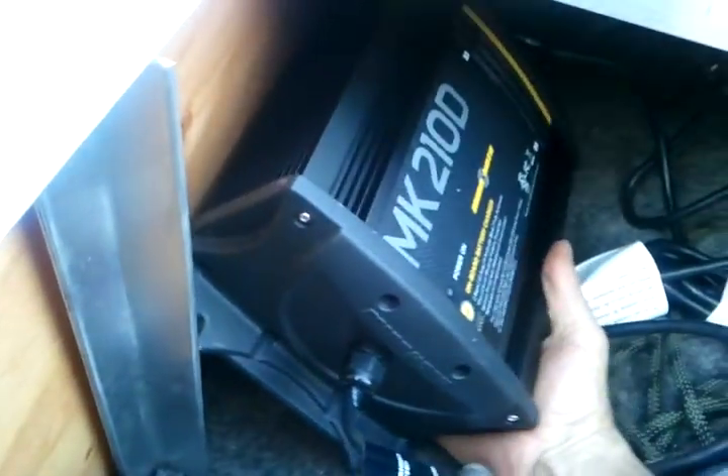There's the battery charger. I don't have it mounted yet but it's going to go right there on the side I think.